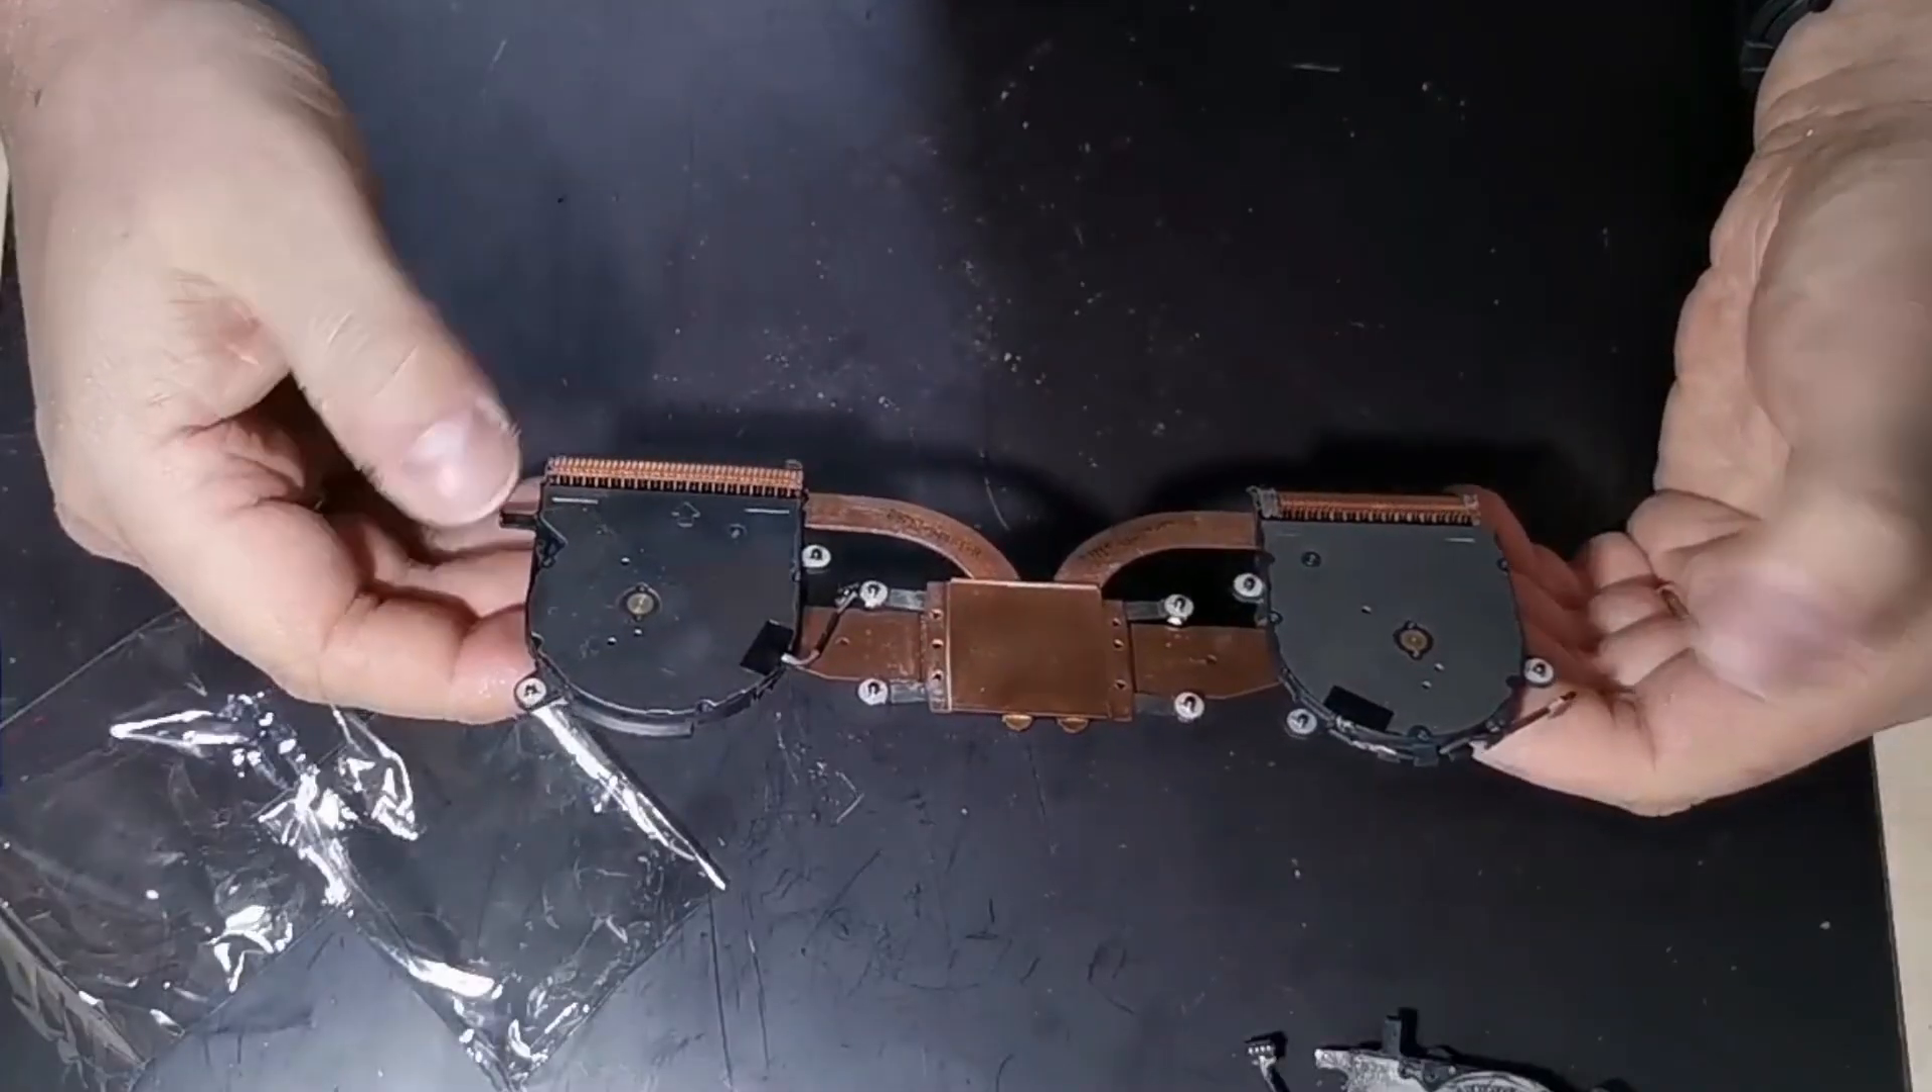And there we go, new fans installed.